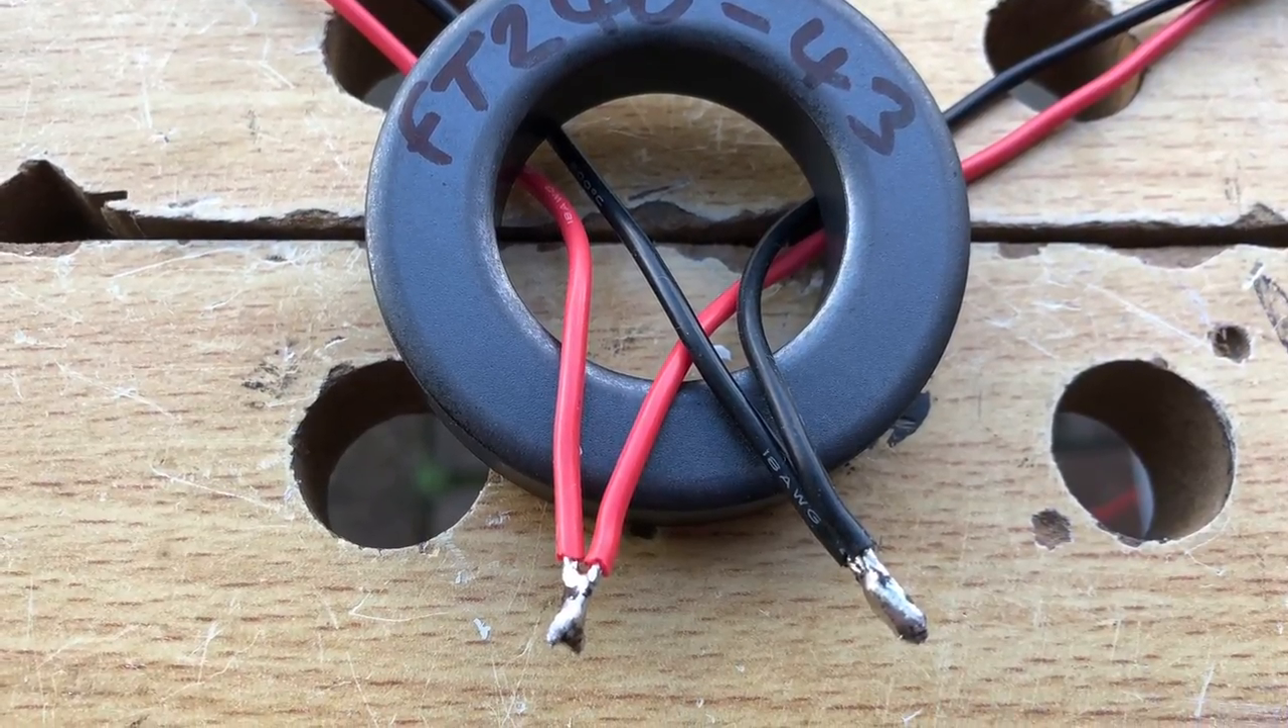Here you can see two pairs of wires soldered together.